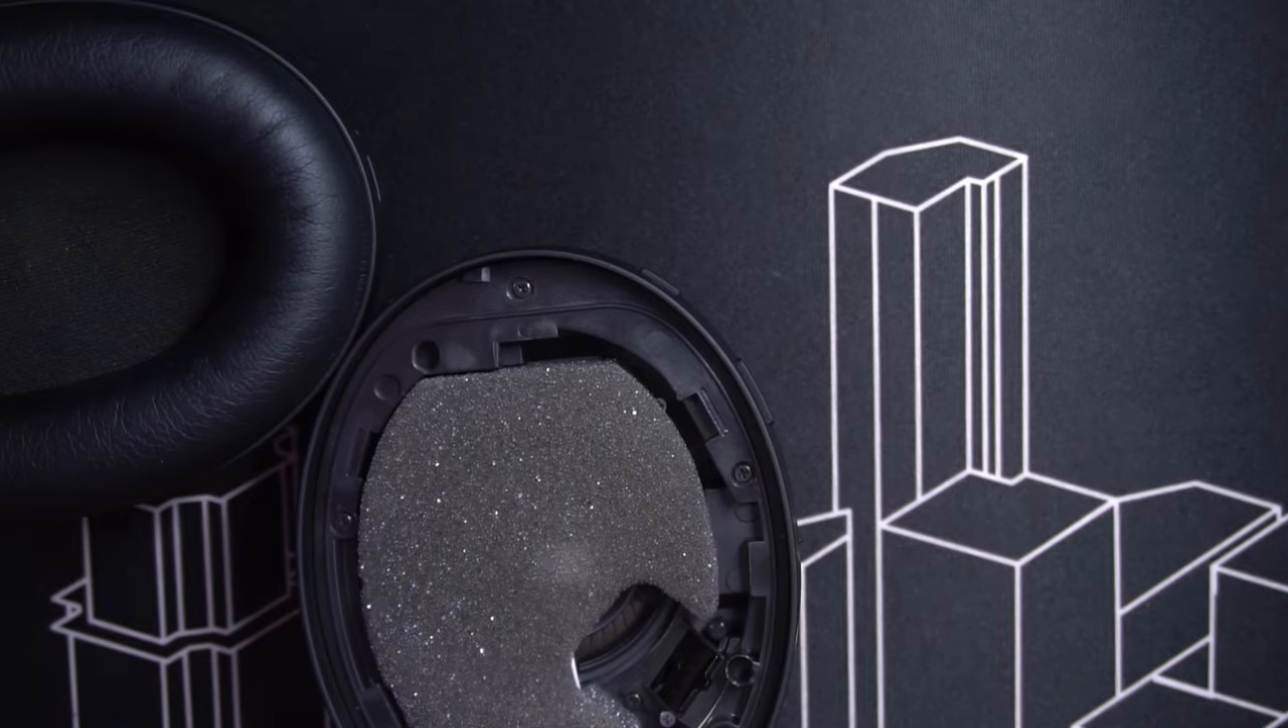So we have freed the cushion from the earcup.